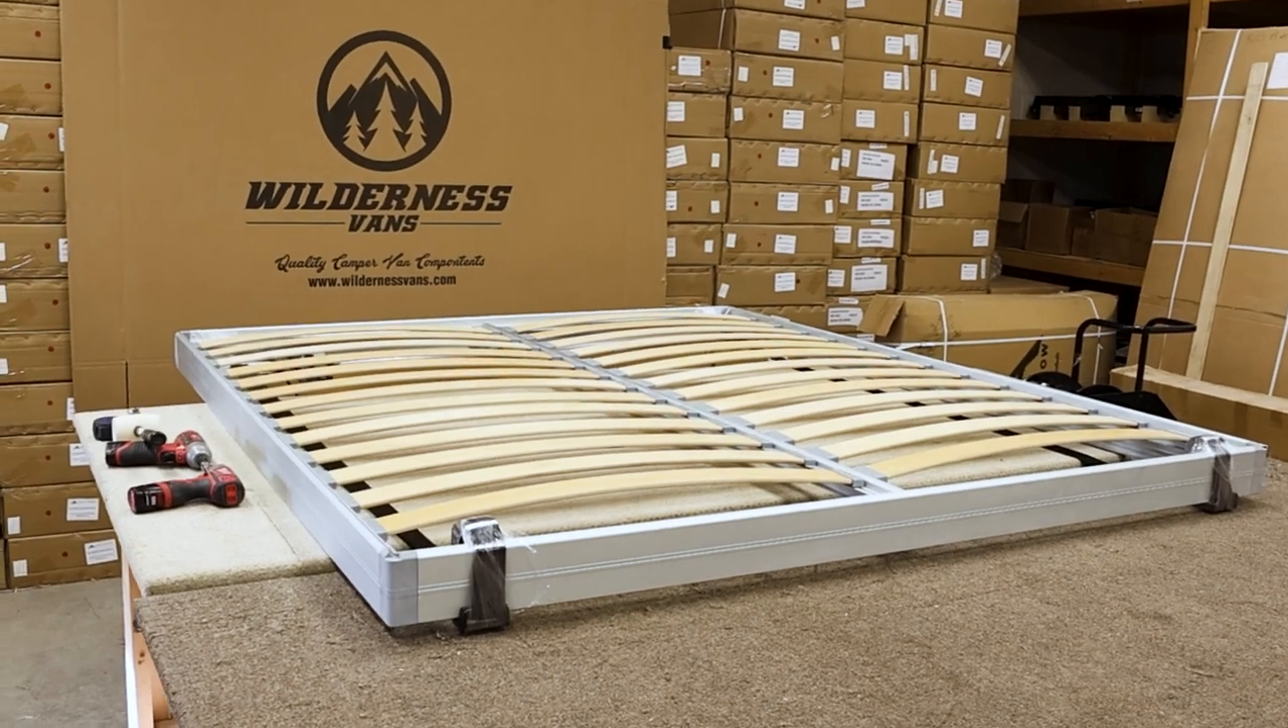You just finished assembling your Lippert smart bed.